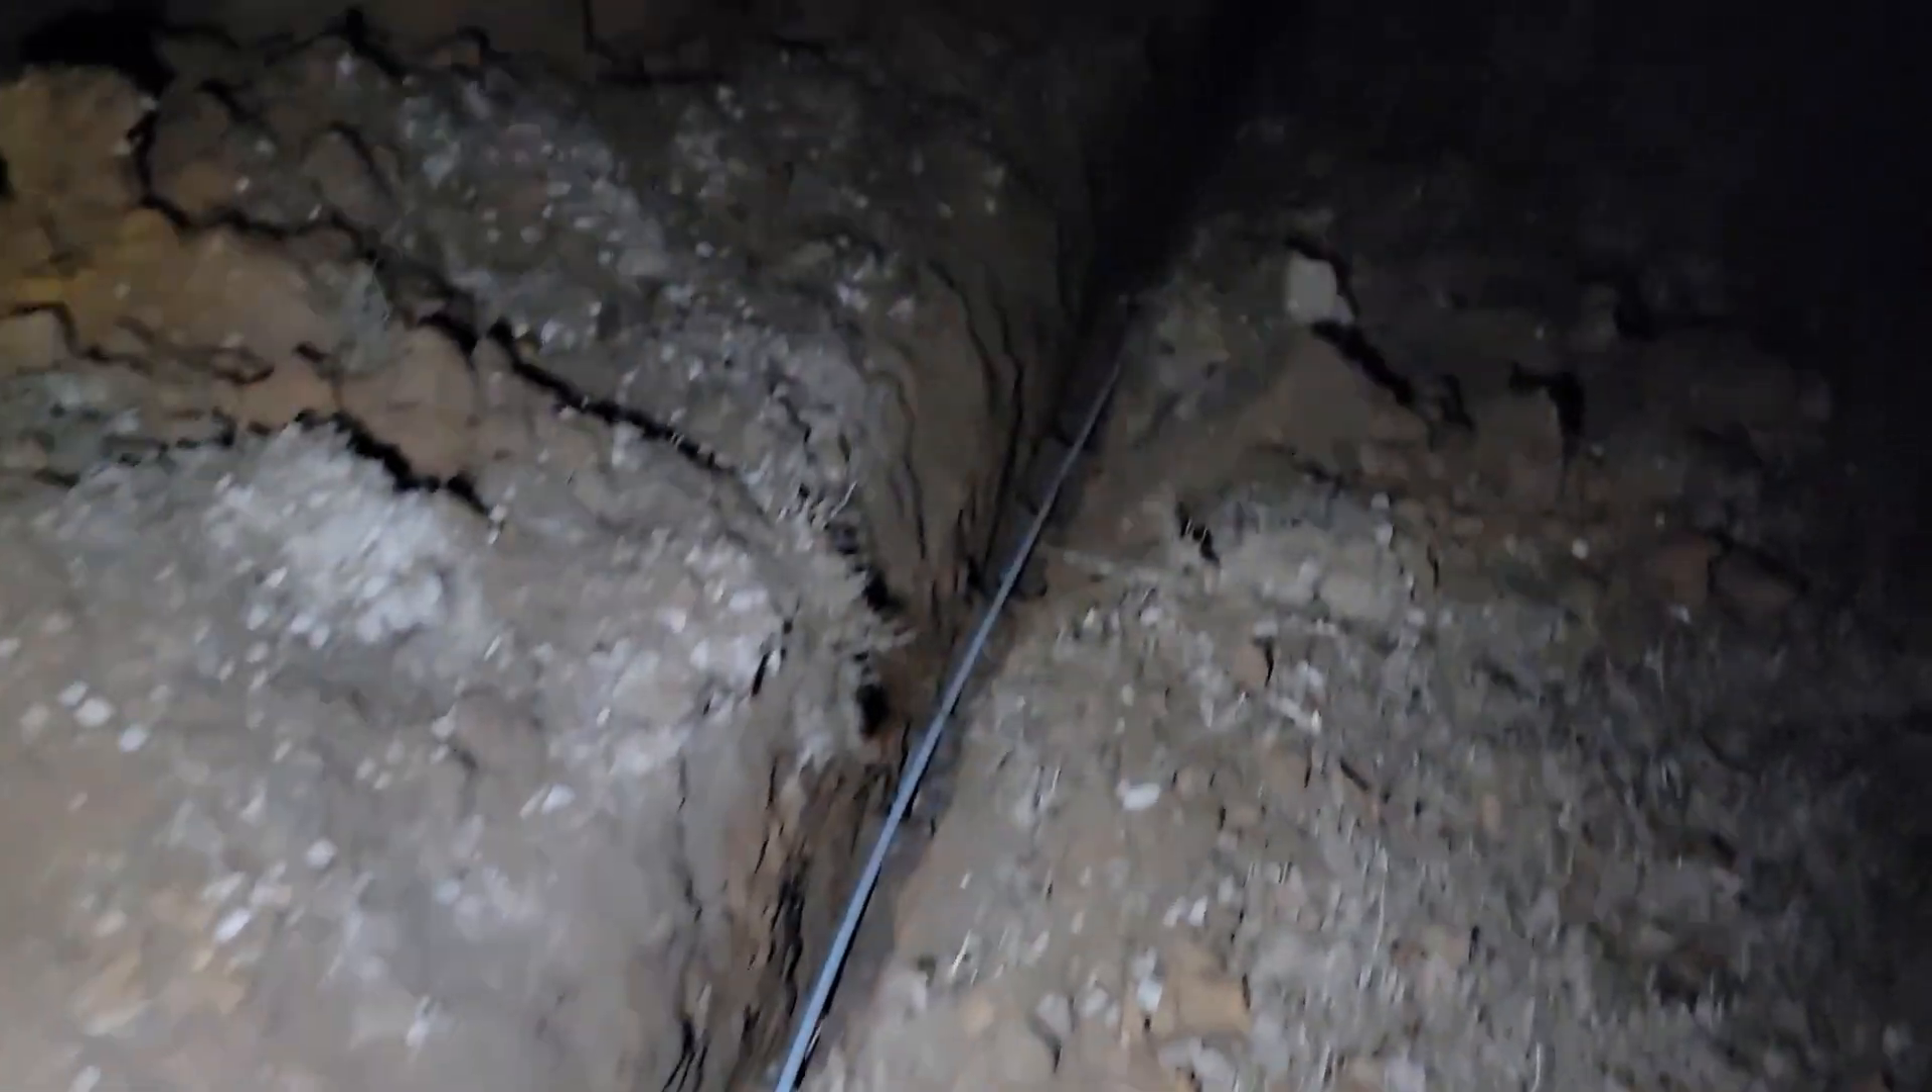See I've got the pipe in the ground. All I've got to do is cover it up.